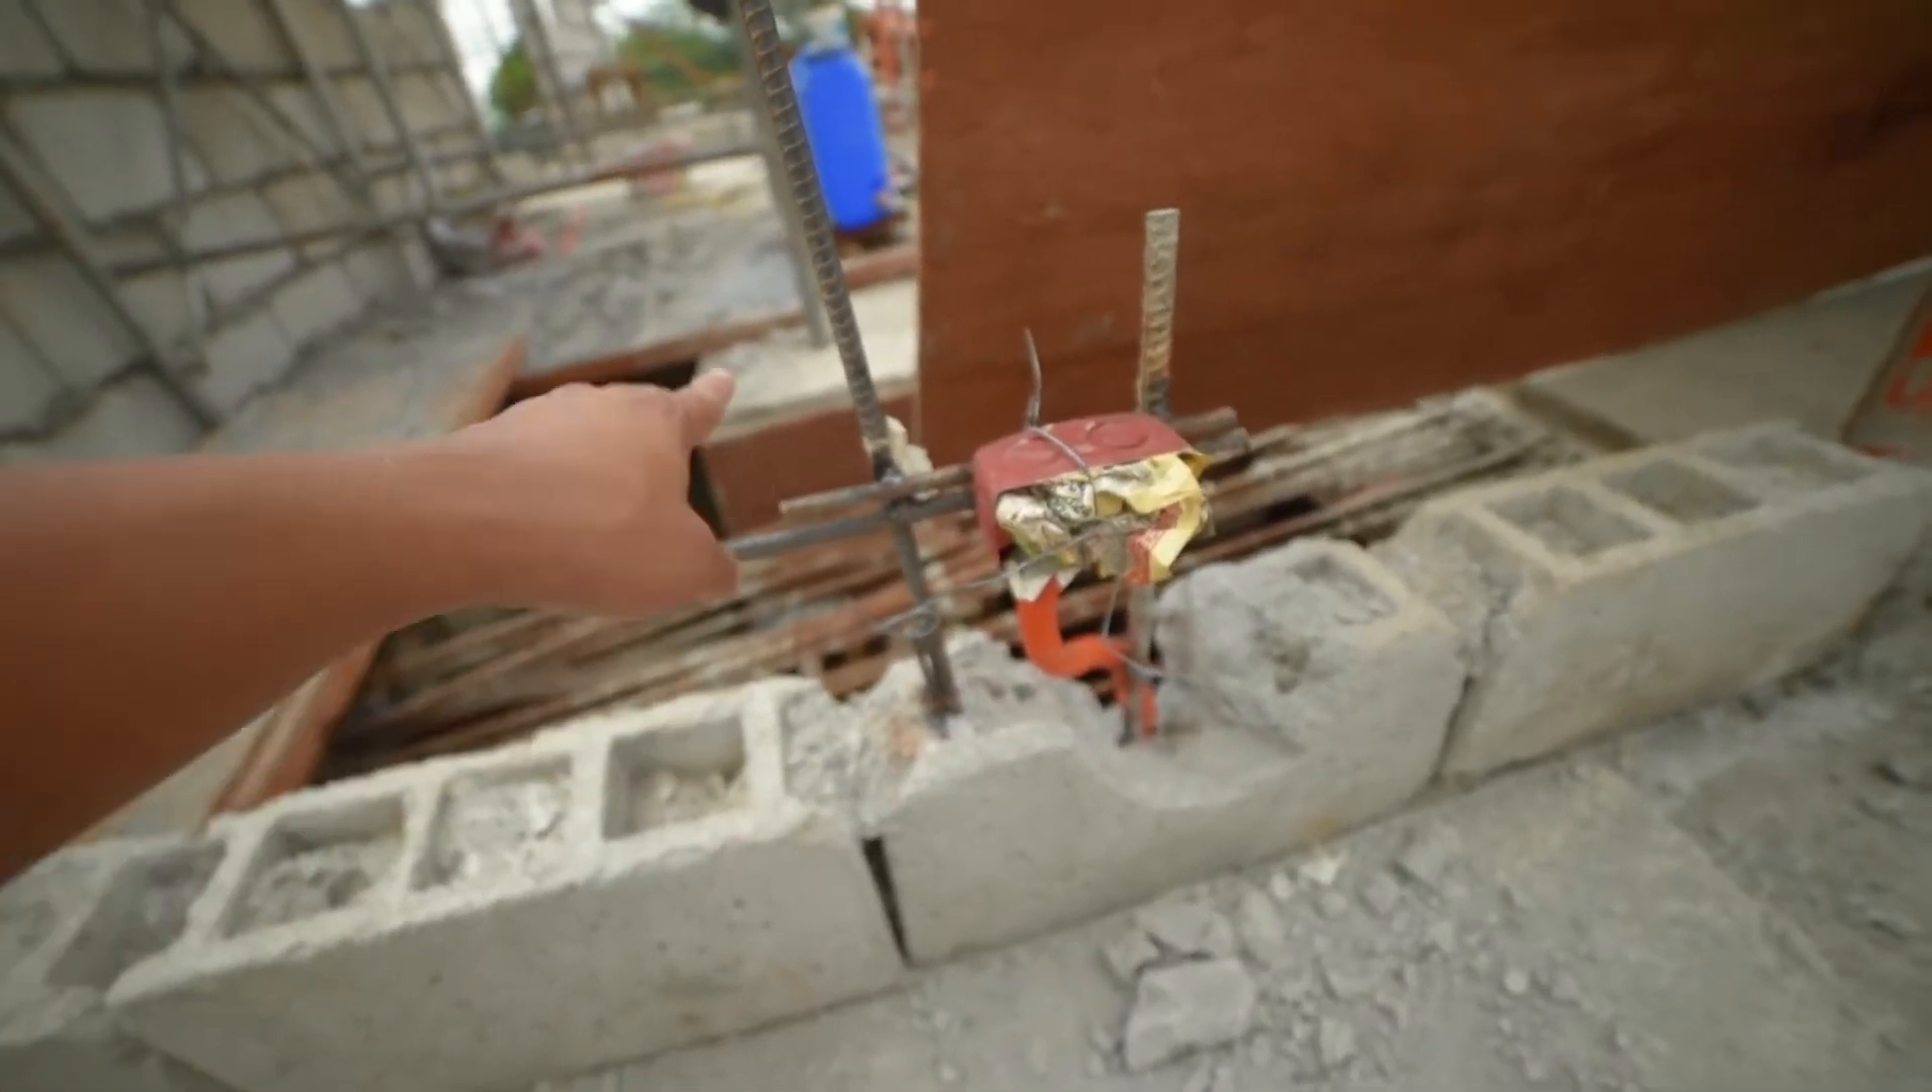We have already installed yung electrical outlet Ito na po yung abang ng electrical outlet natin.